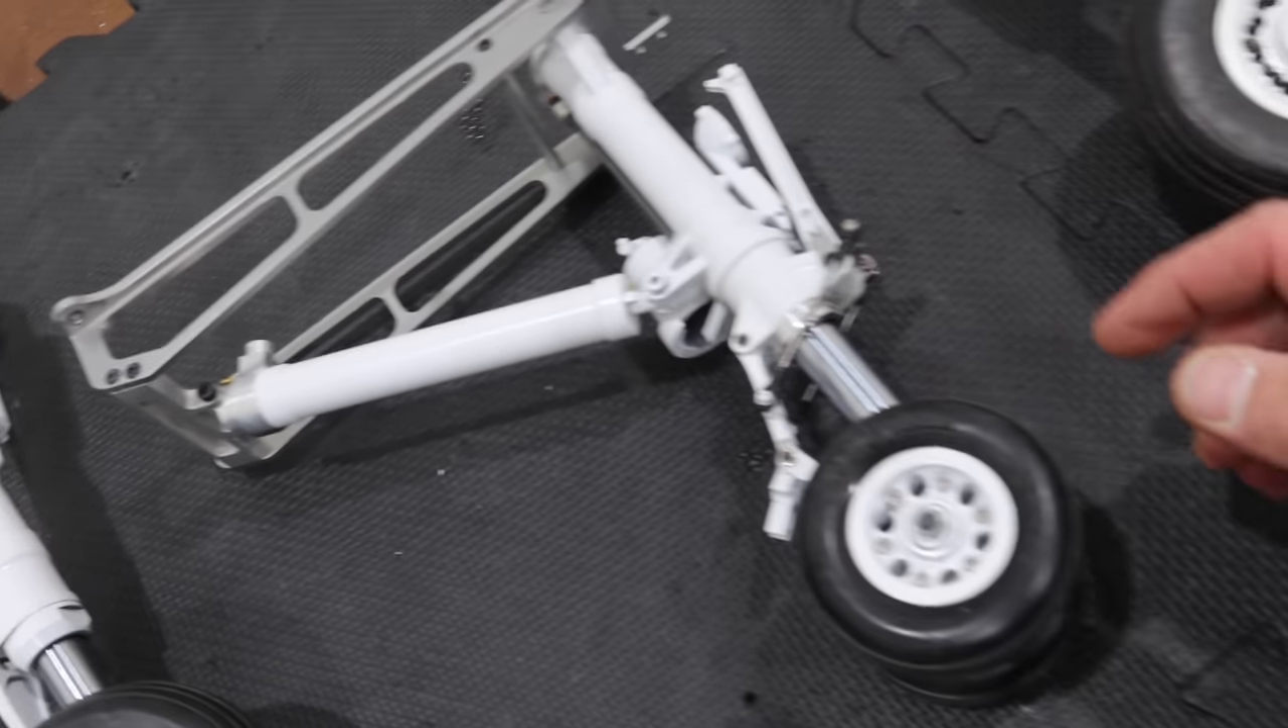We got the front gear all back together.